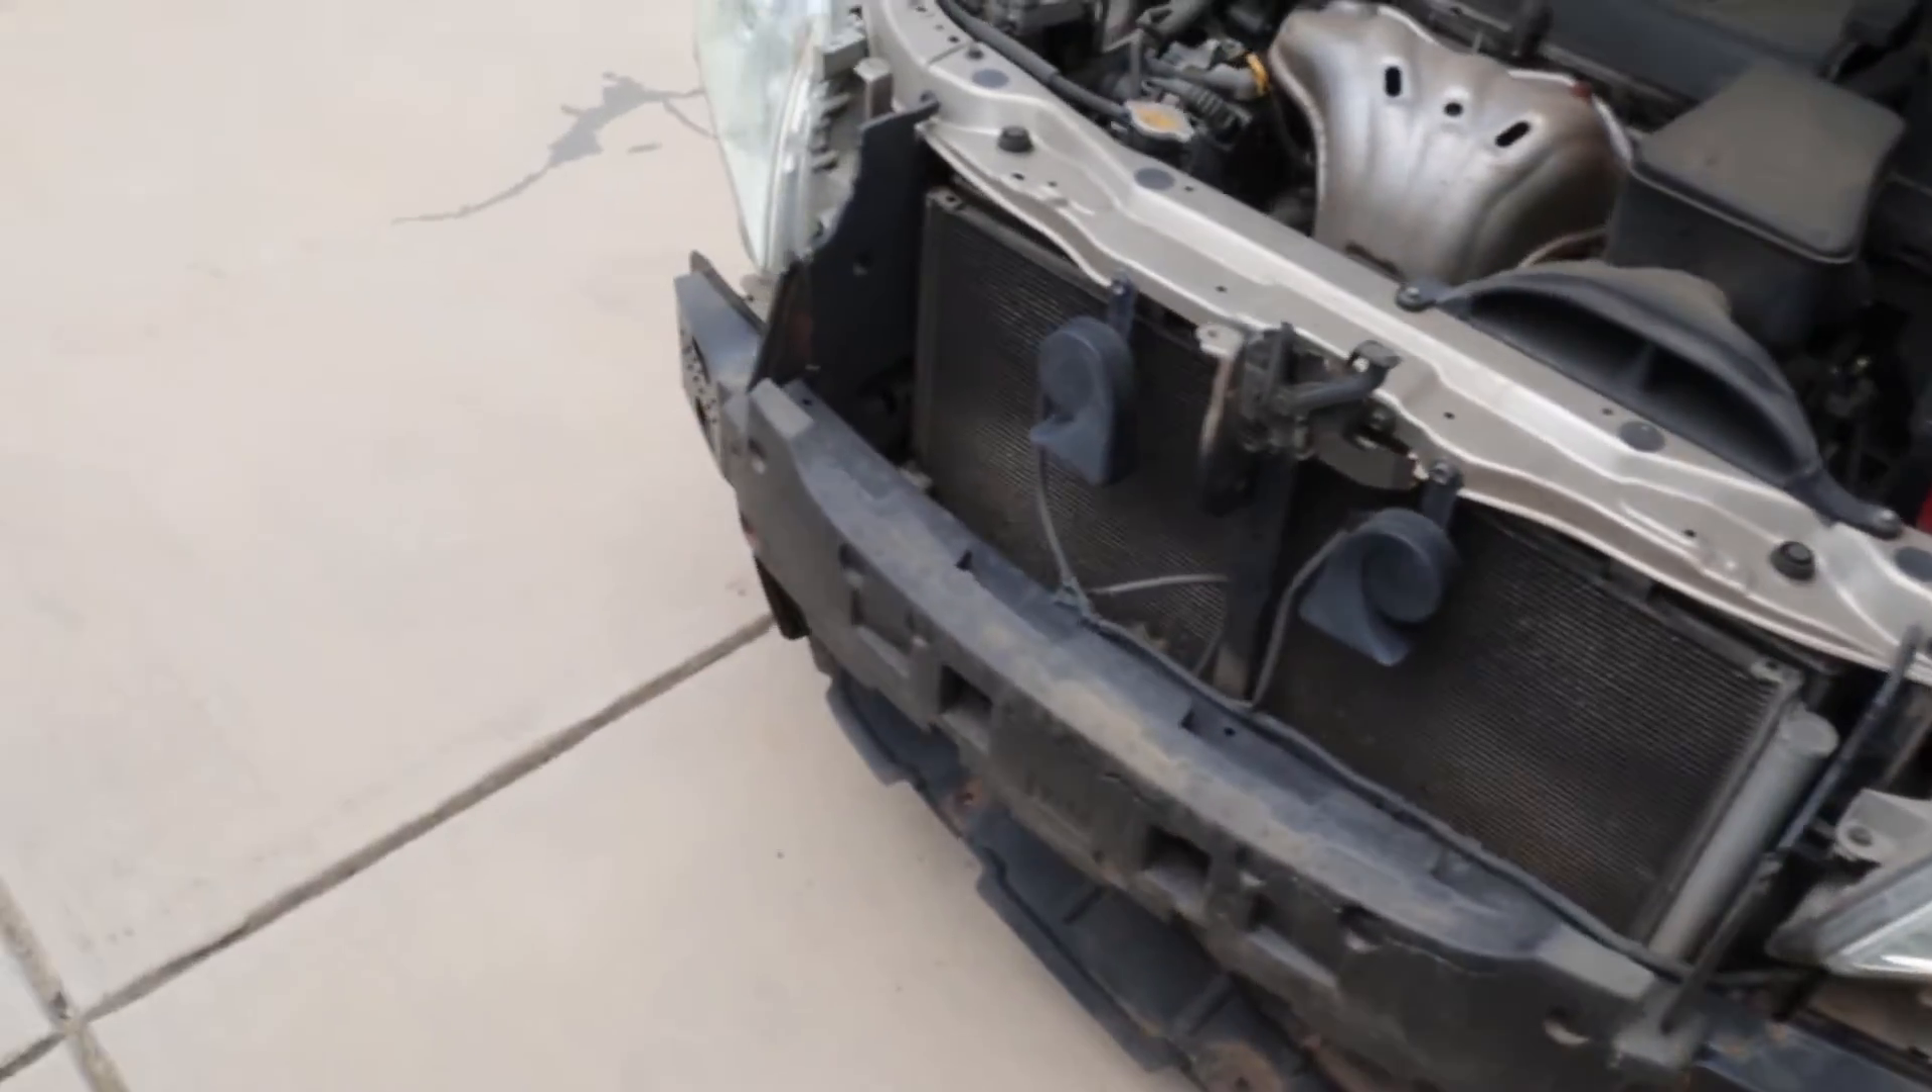So i got the bumper off of the camry.